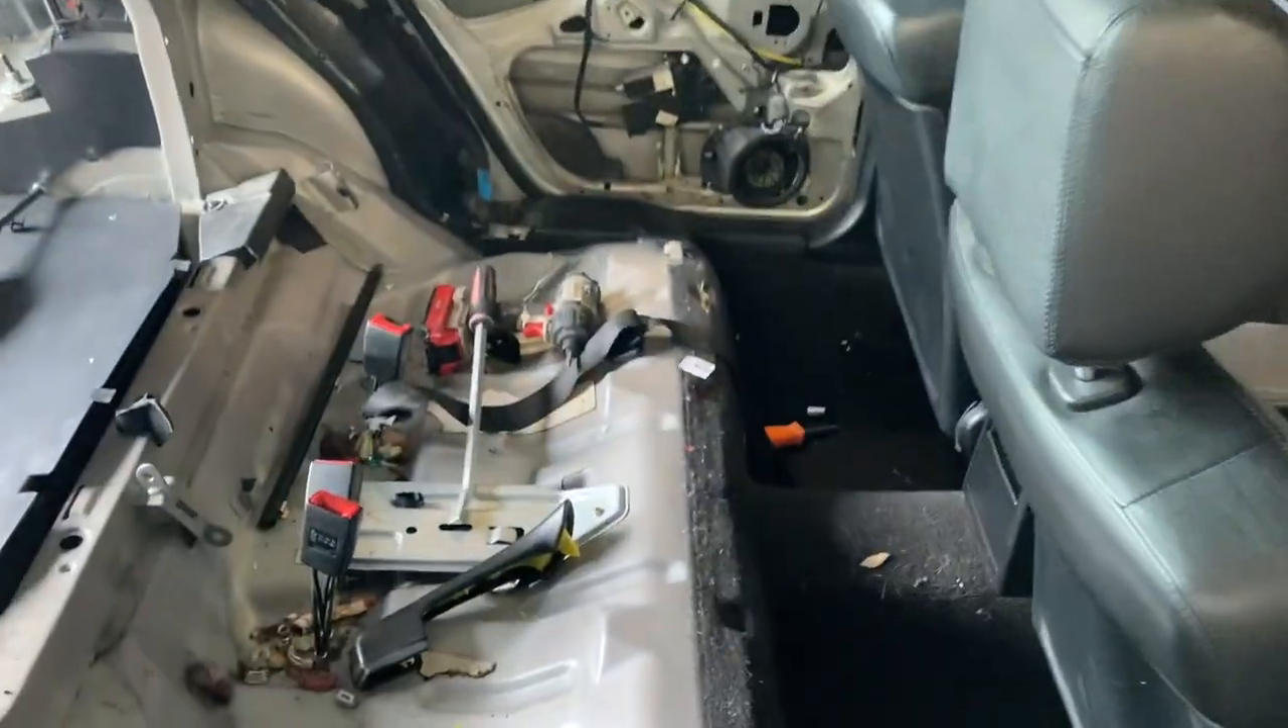Back here we have a lot of the rear interior out already.